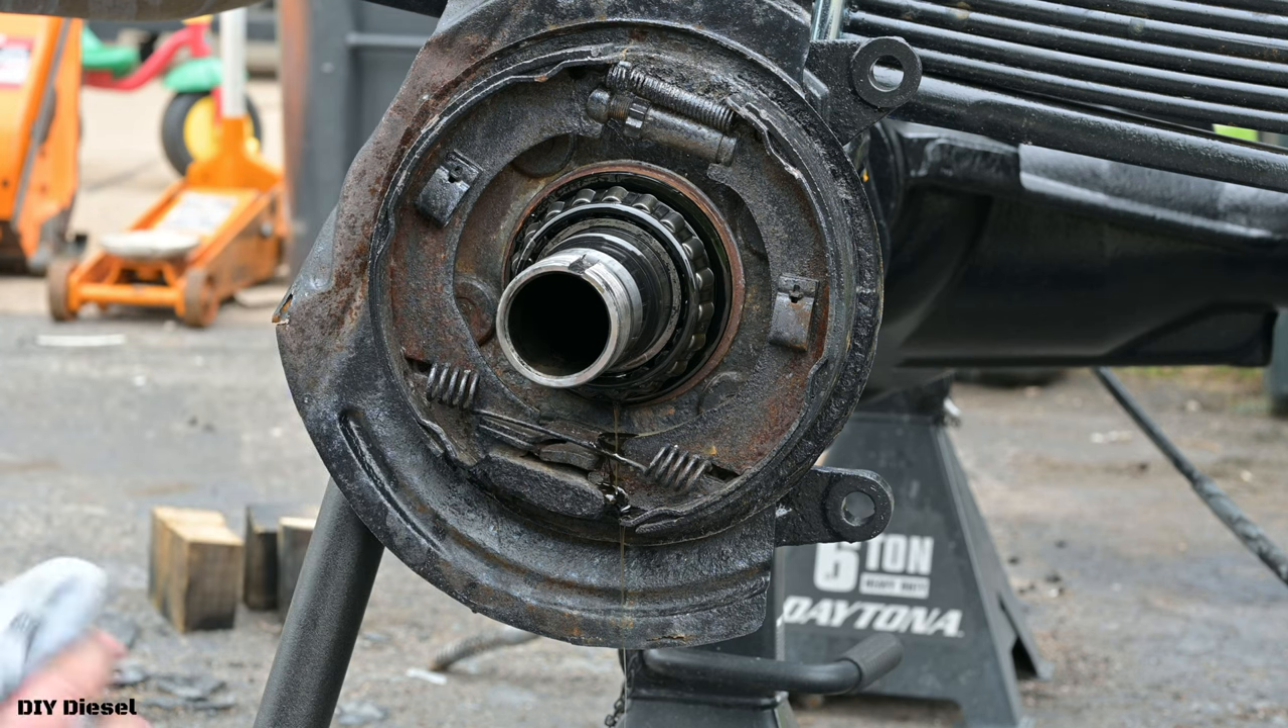Now at this point you've got your bearing right here that we've got to take off.